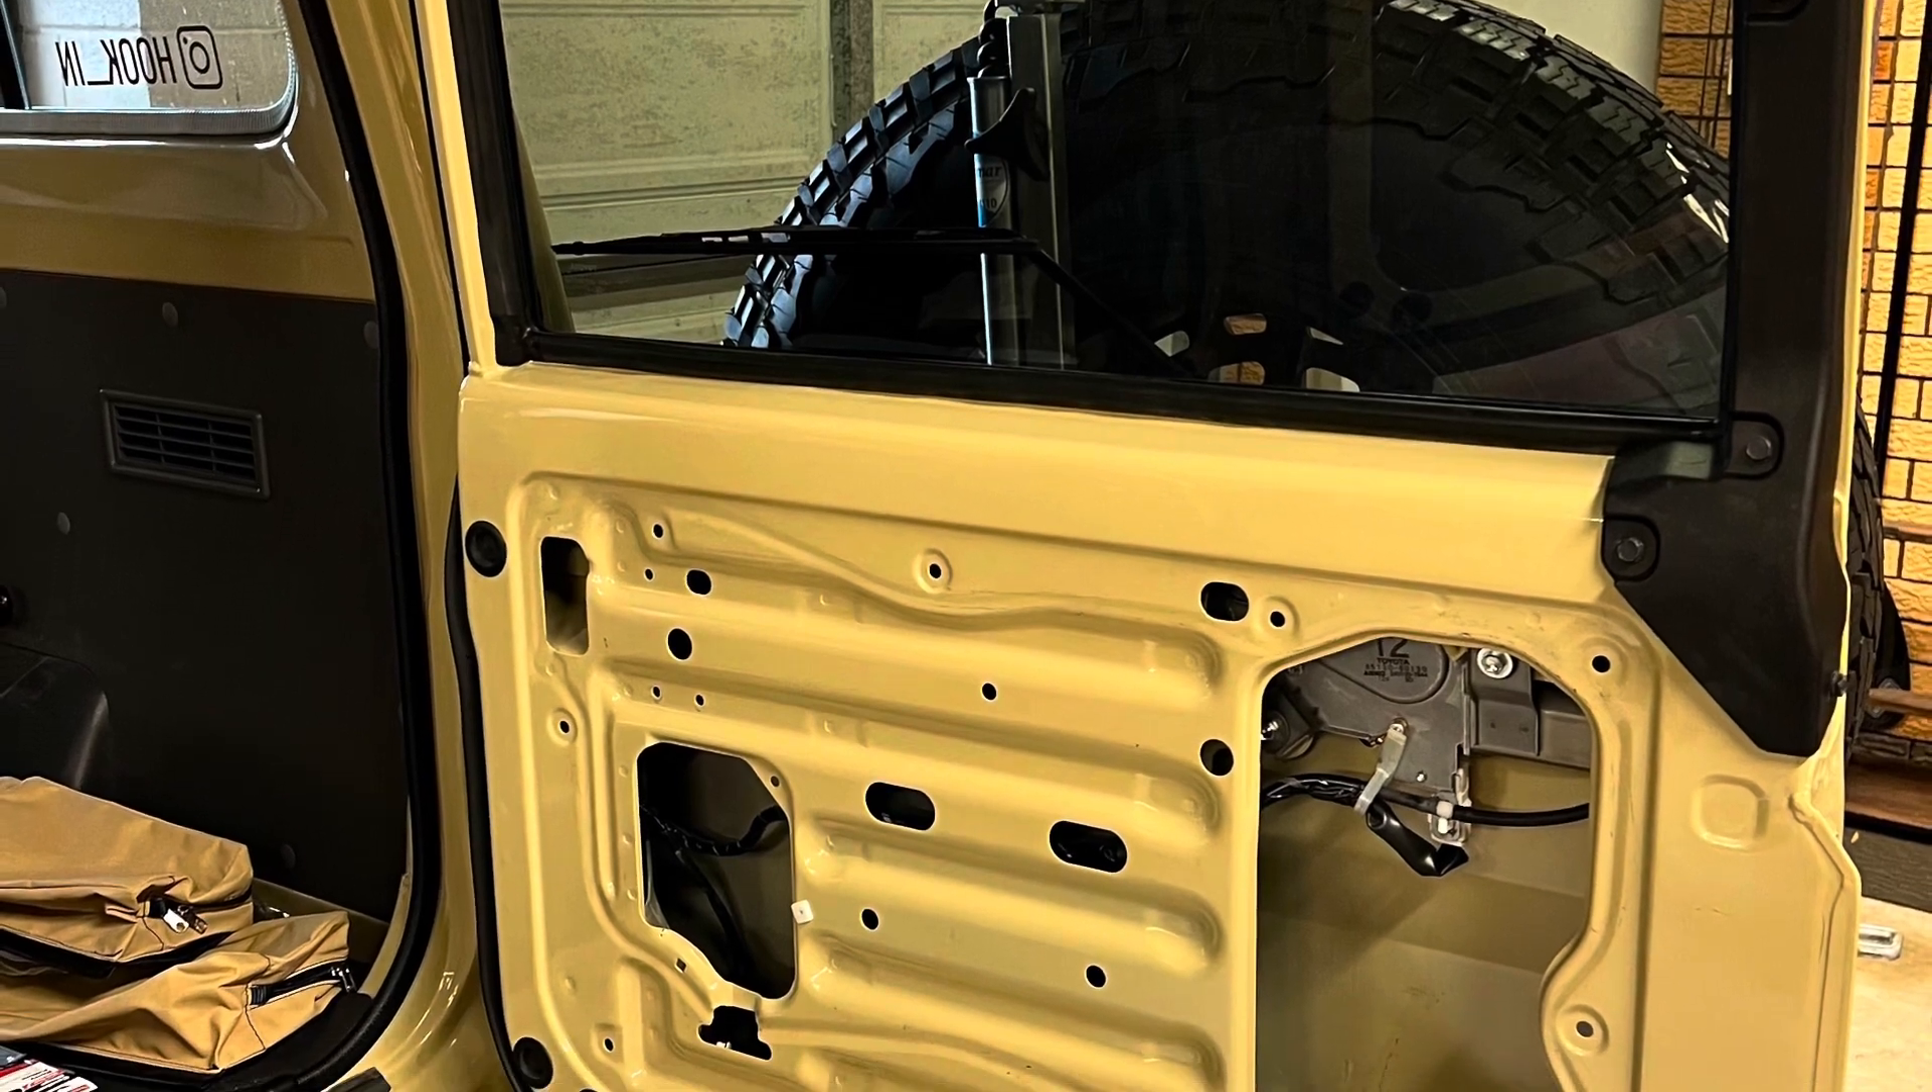So we've removed that door card just exposing that inner door panel.